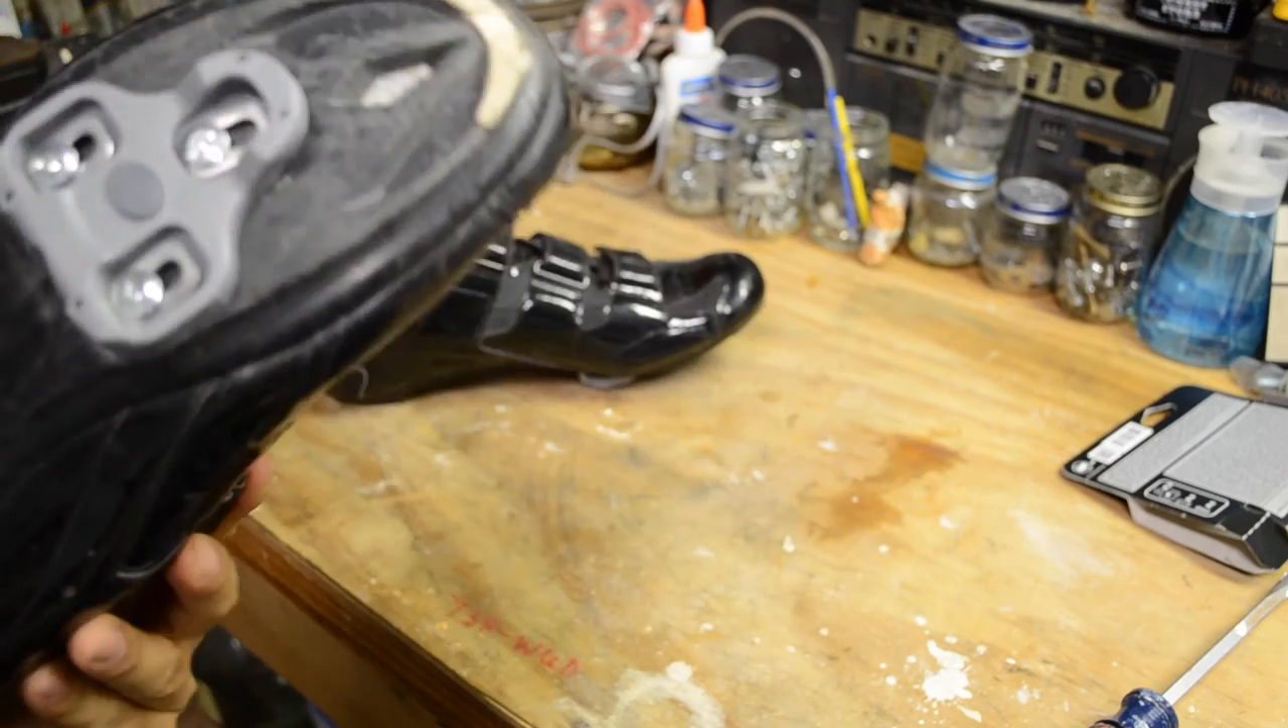All right guys so we got the new cleats on here looks brand new.